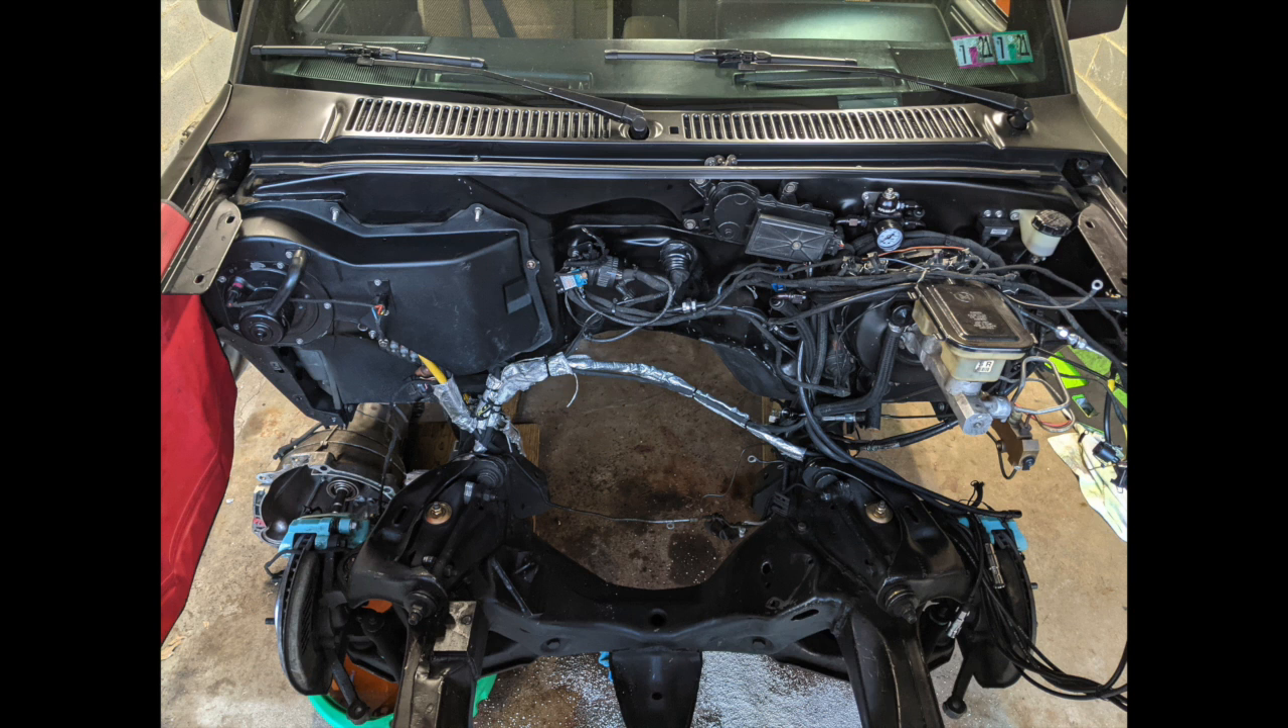At this point, the engine's pulled out of the truck.